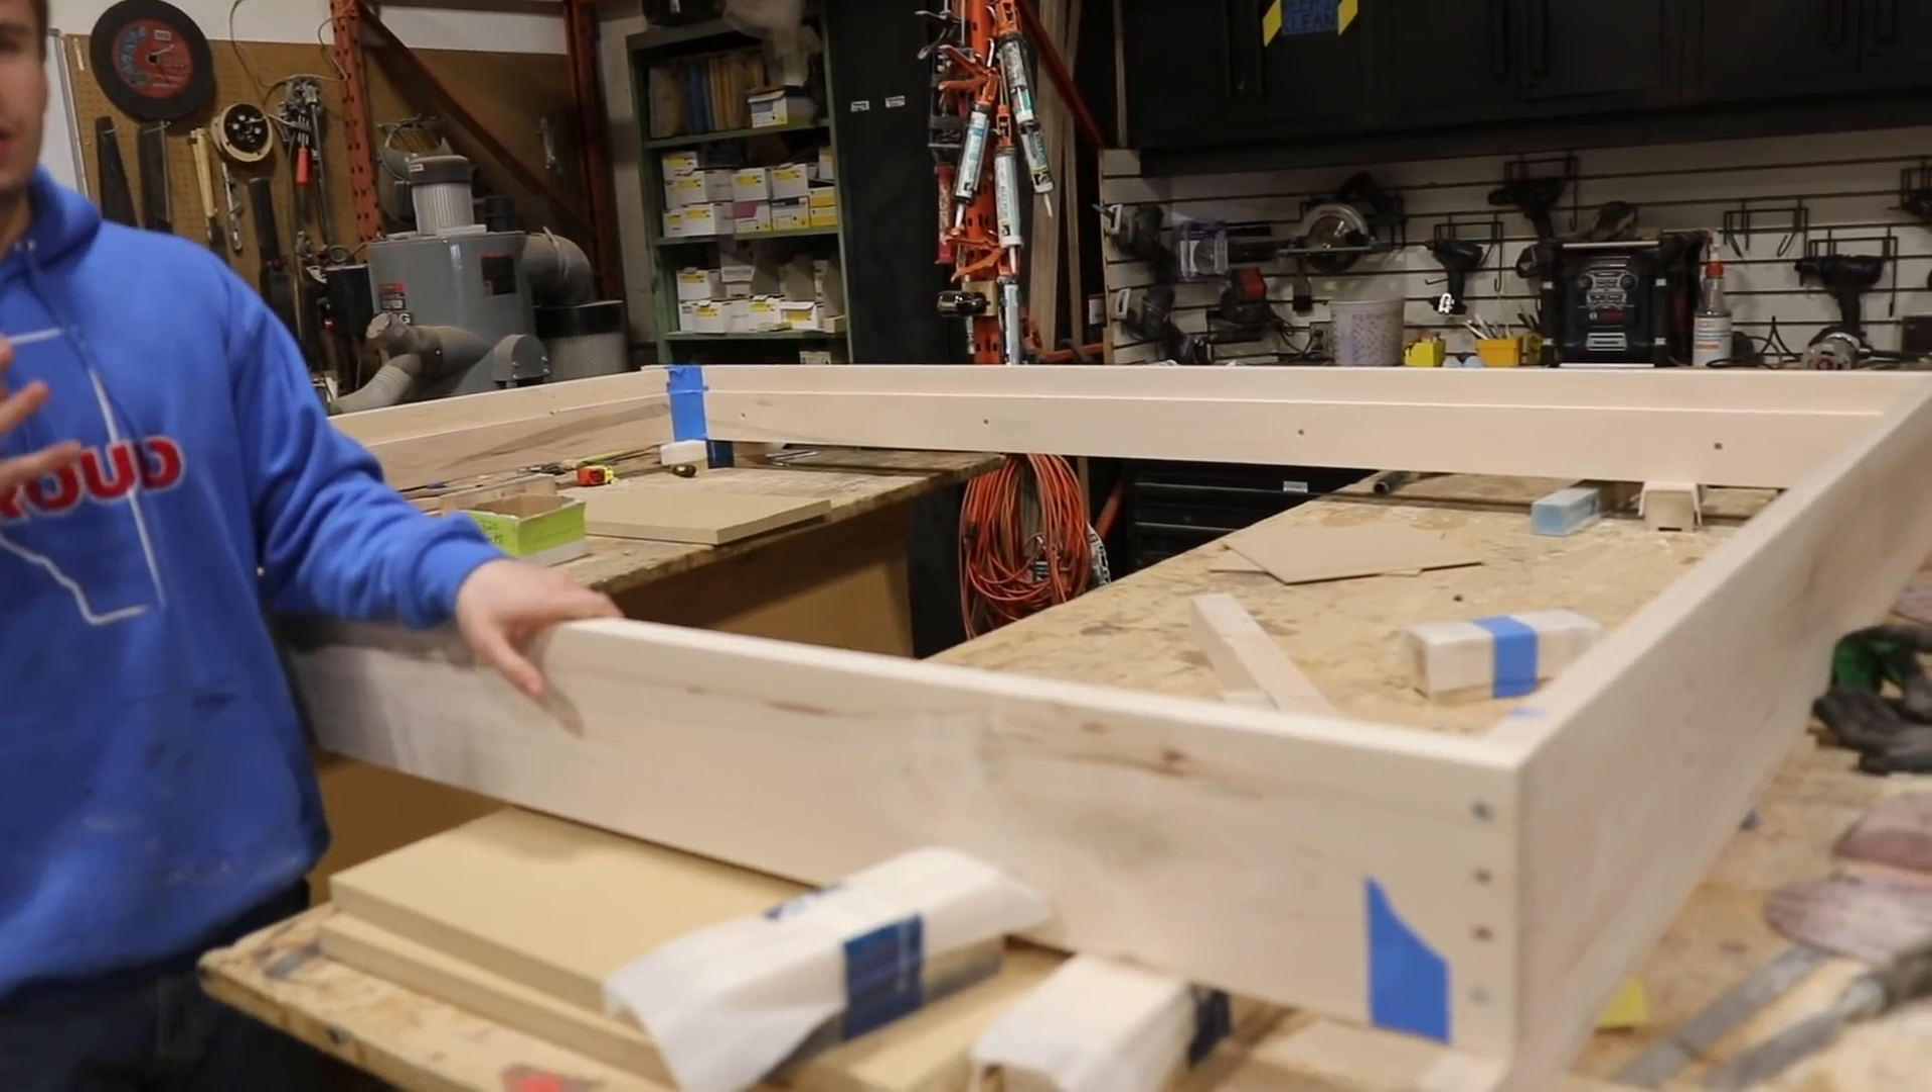Here's the frame. They've got everything all assembled here so far.